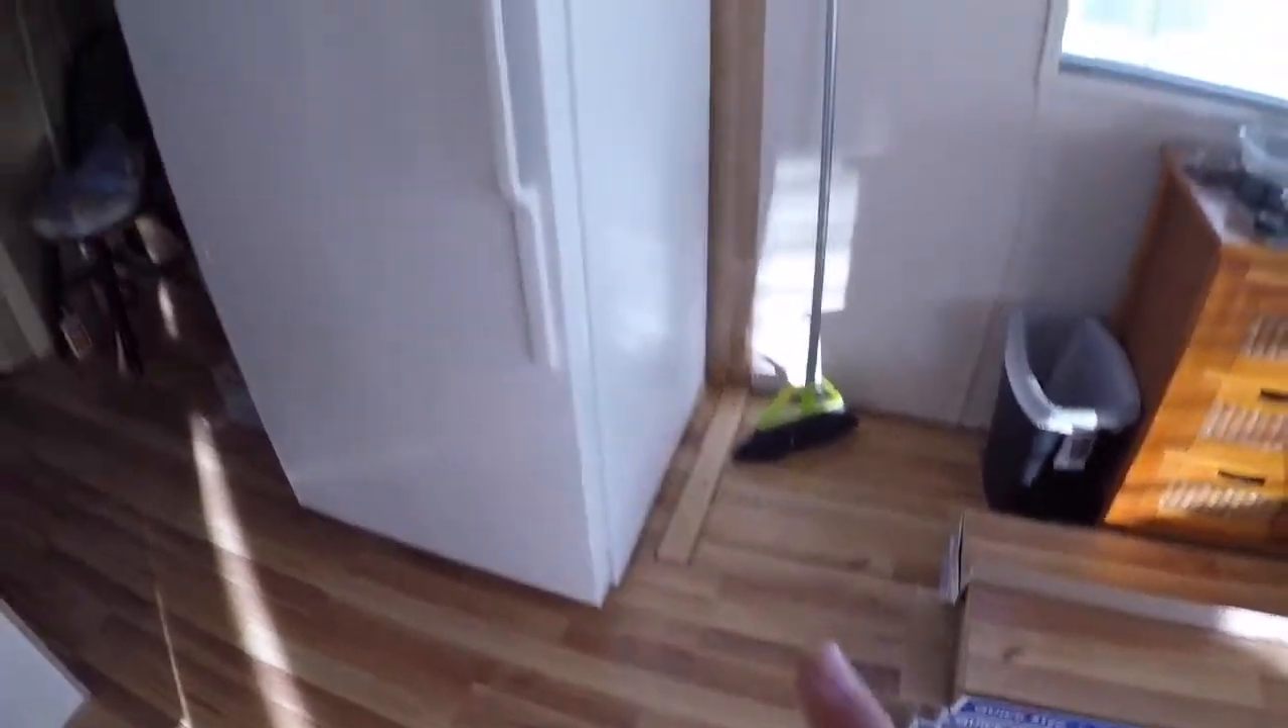We're standing in the kitchen got the refrigerator rolled into place and it's on top of flooring new flooring.